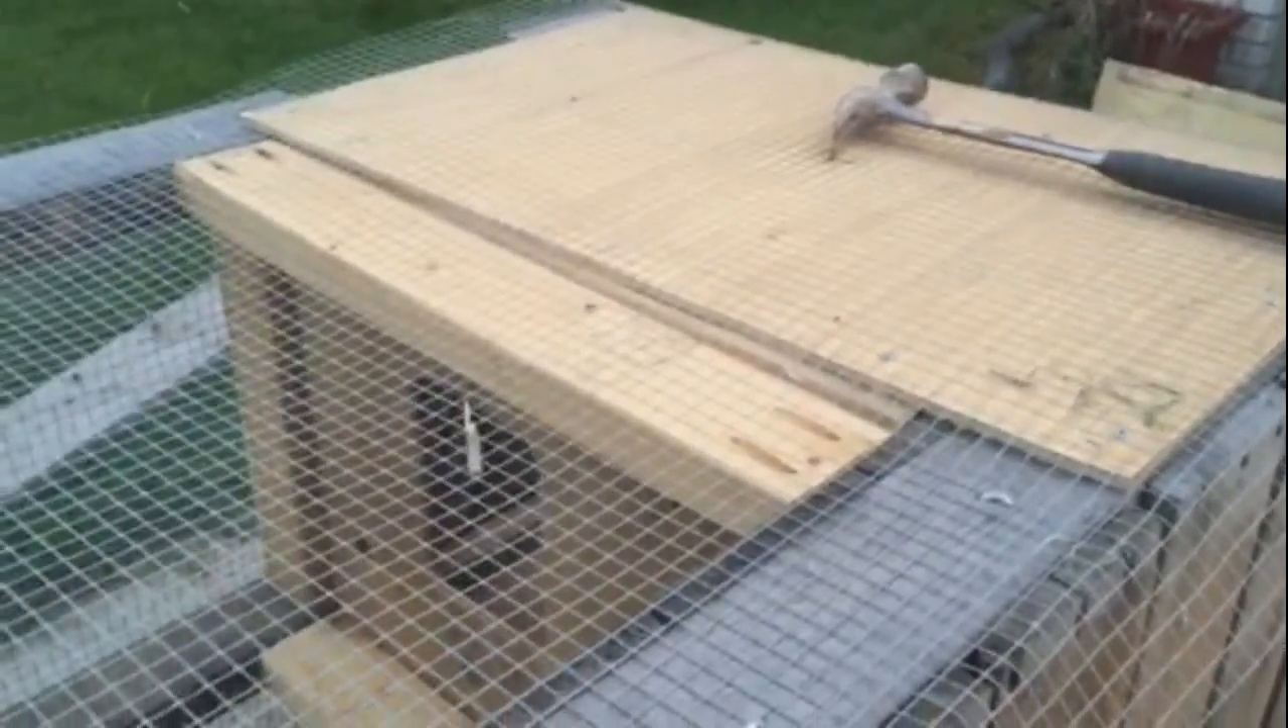Okay, so I've got the screen on. Hardware cloth, whatever you want to call it.